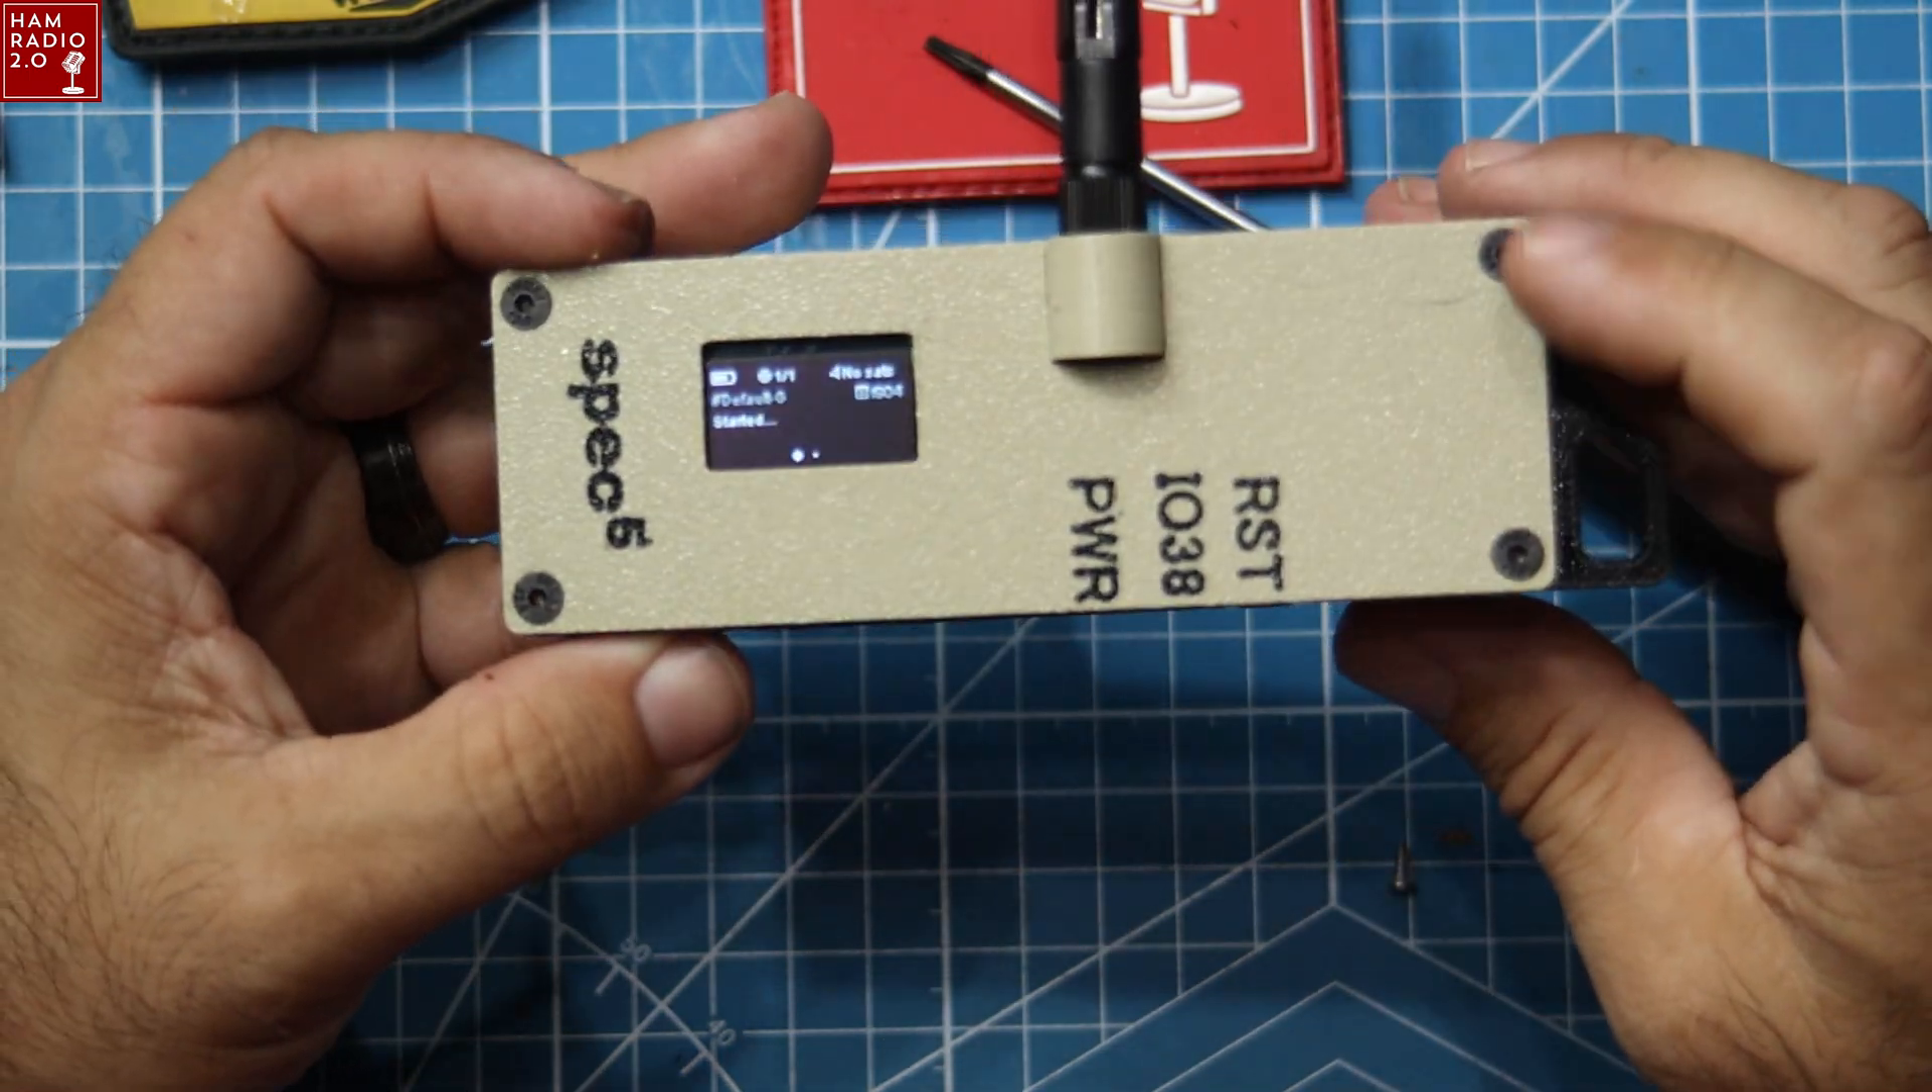Now we've got all four screws in all four, um, four corners there.